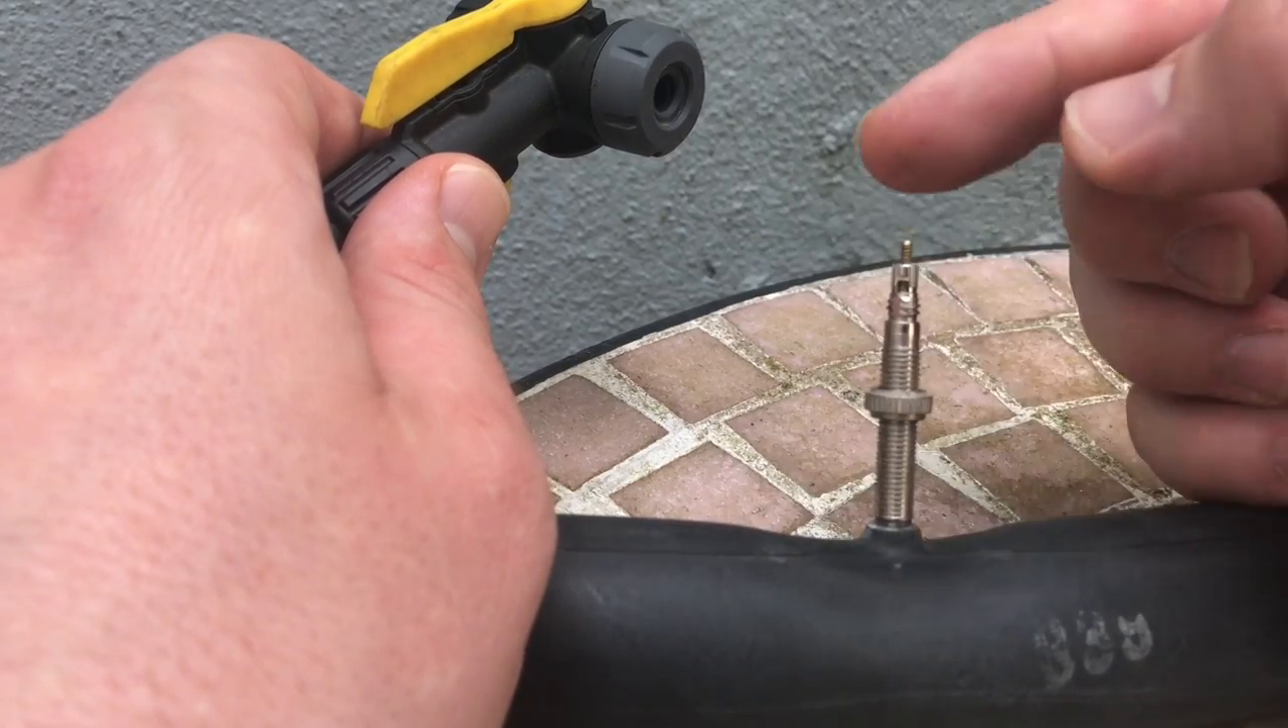Nun fehlt nur noch die Staubkappe und dieses Ventil wurde jetzt wieder befüllt.